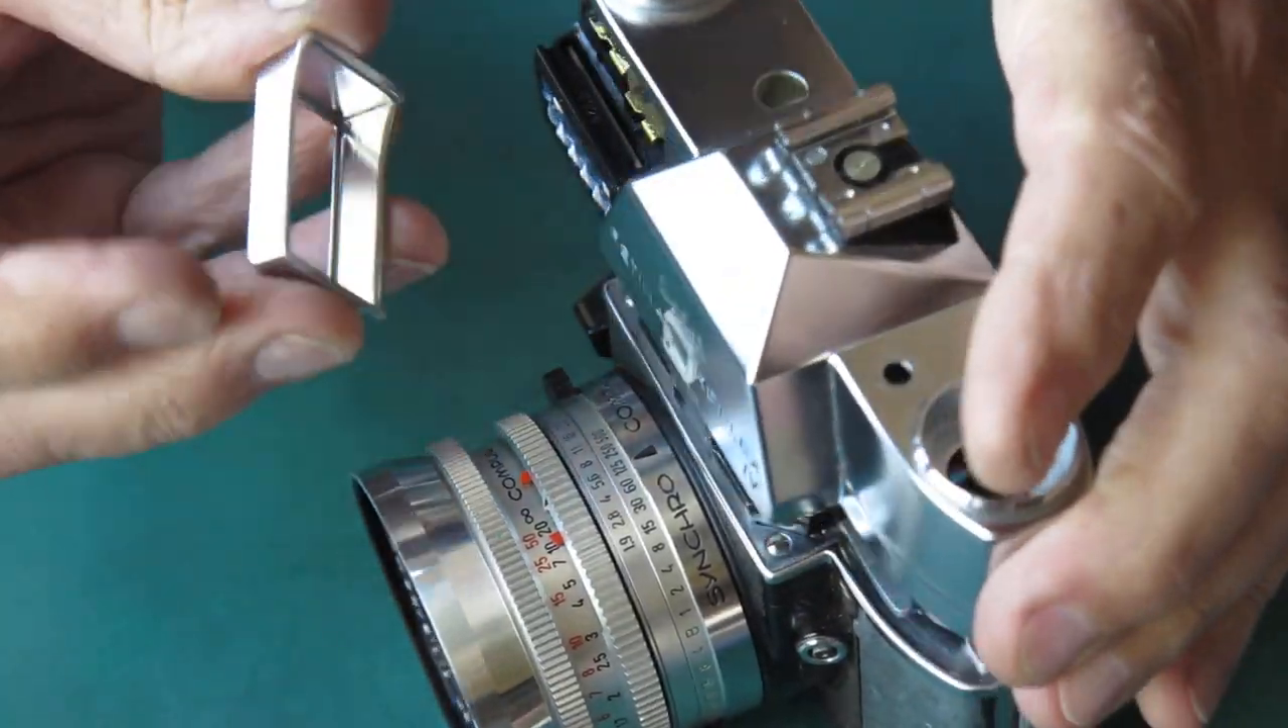Well, this piece around the meter needs to go in.